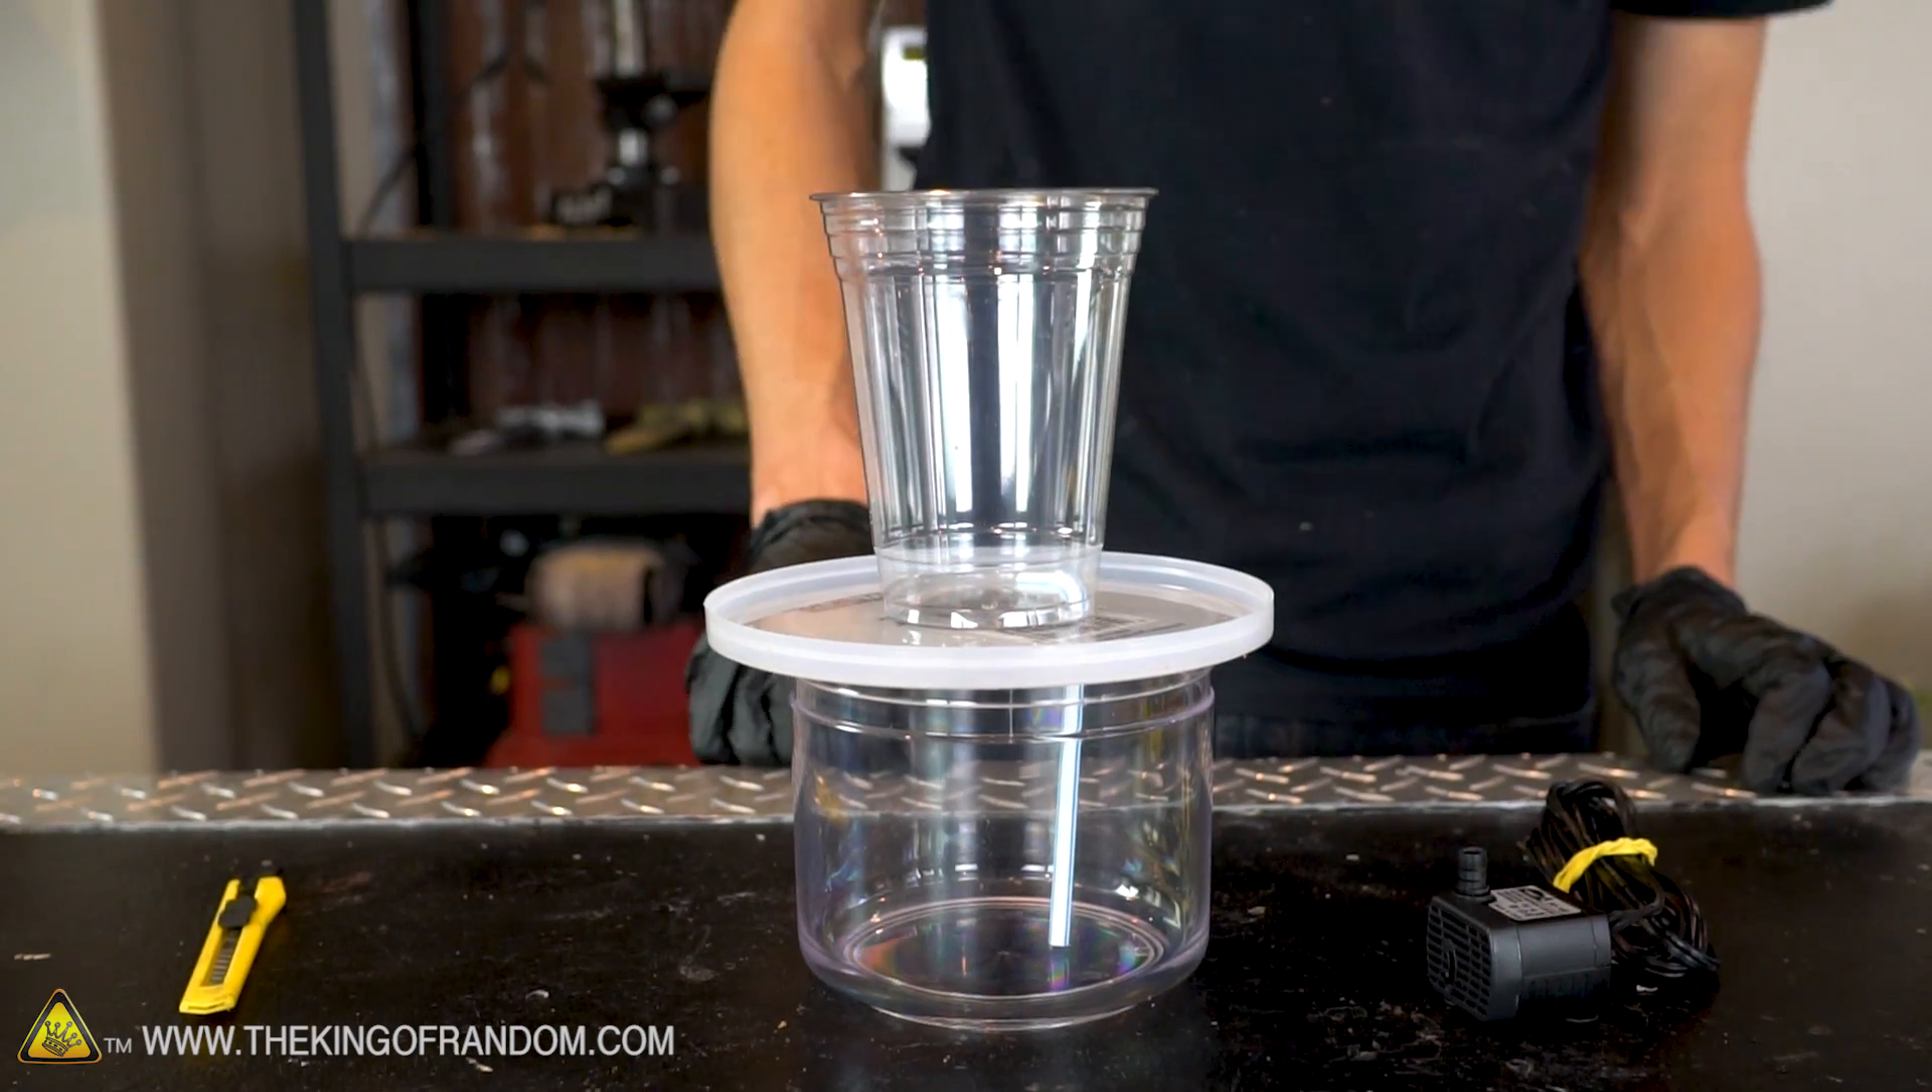Our cup now rests nicely on the plastic plate just how we want it.